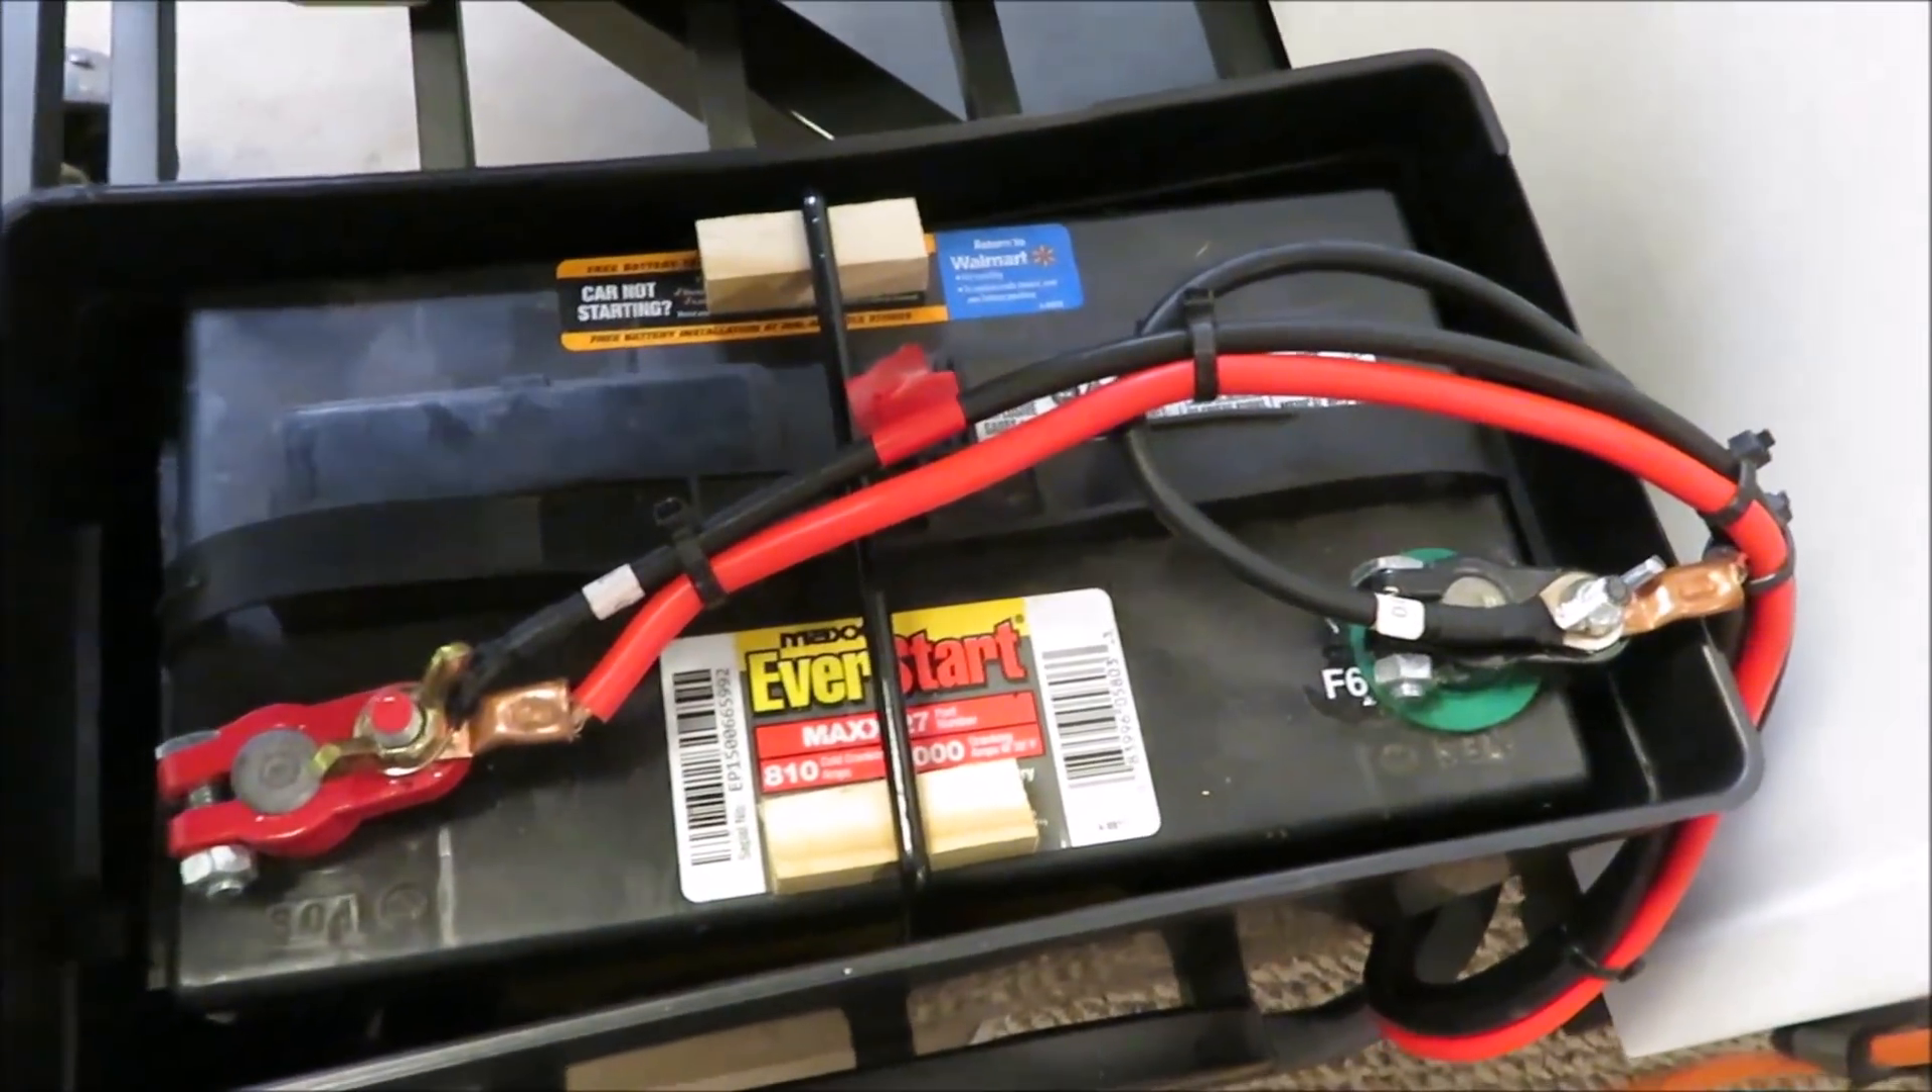So, we're going to go ahead and work on drilling the hole out on the floor. Okay, we got the battery all hooked up.